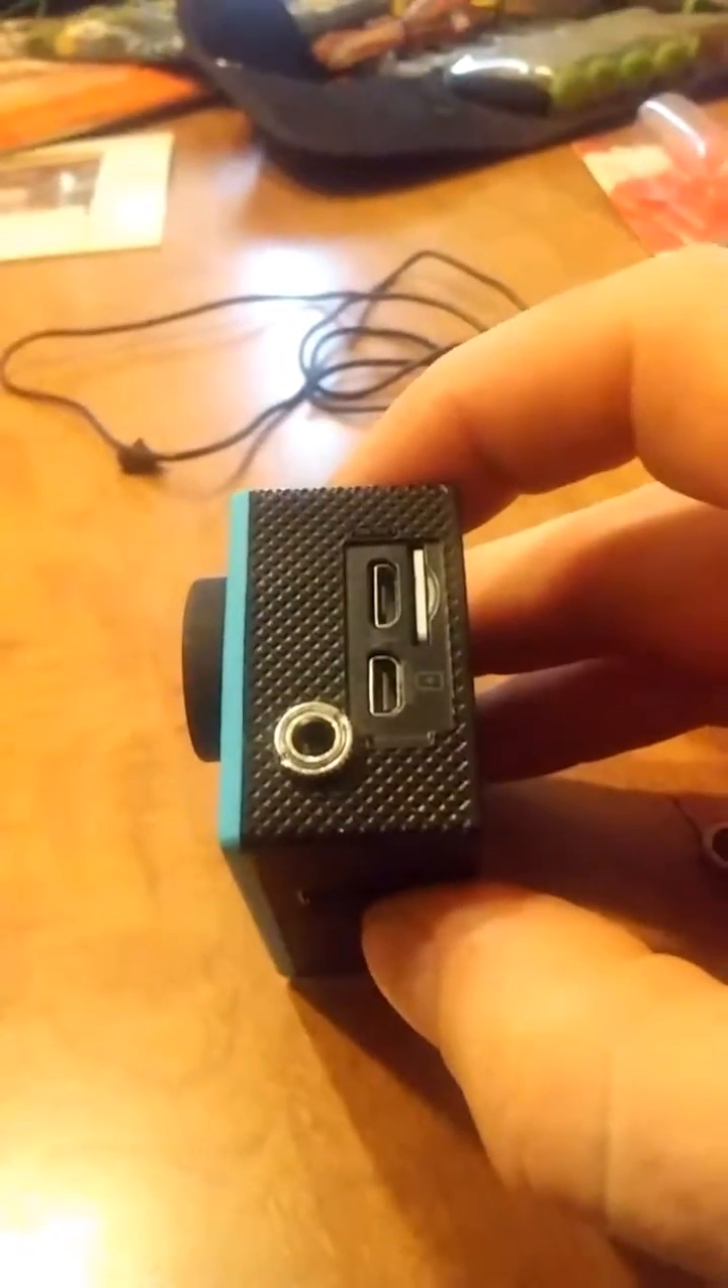There as you can see the finished product mic jack is installed right there.